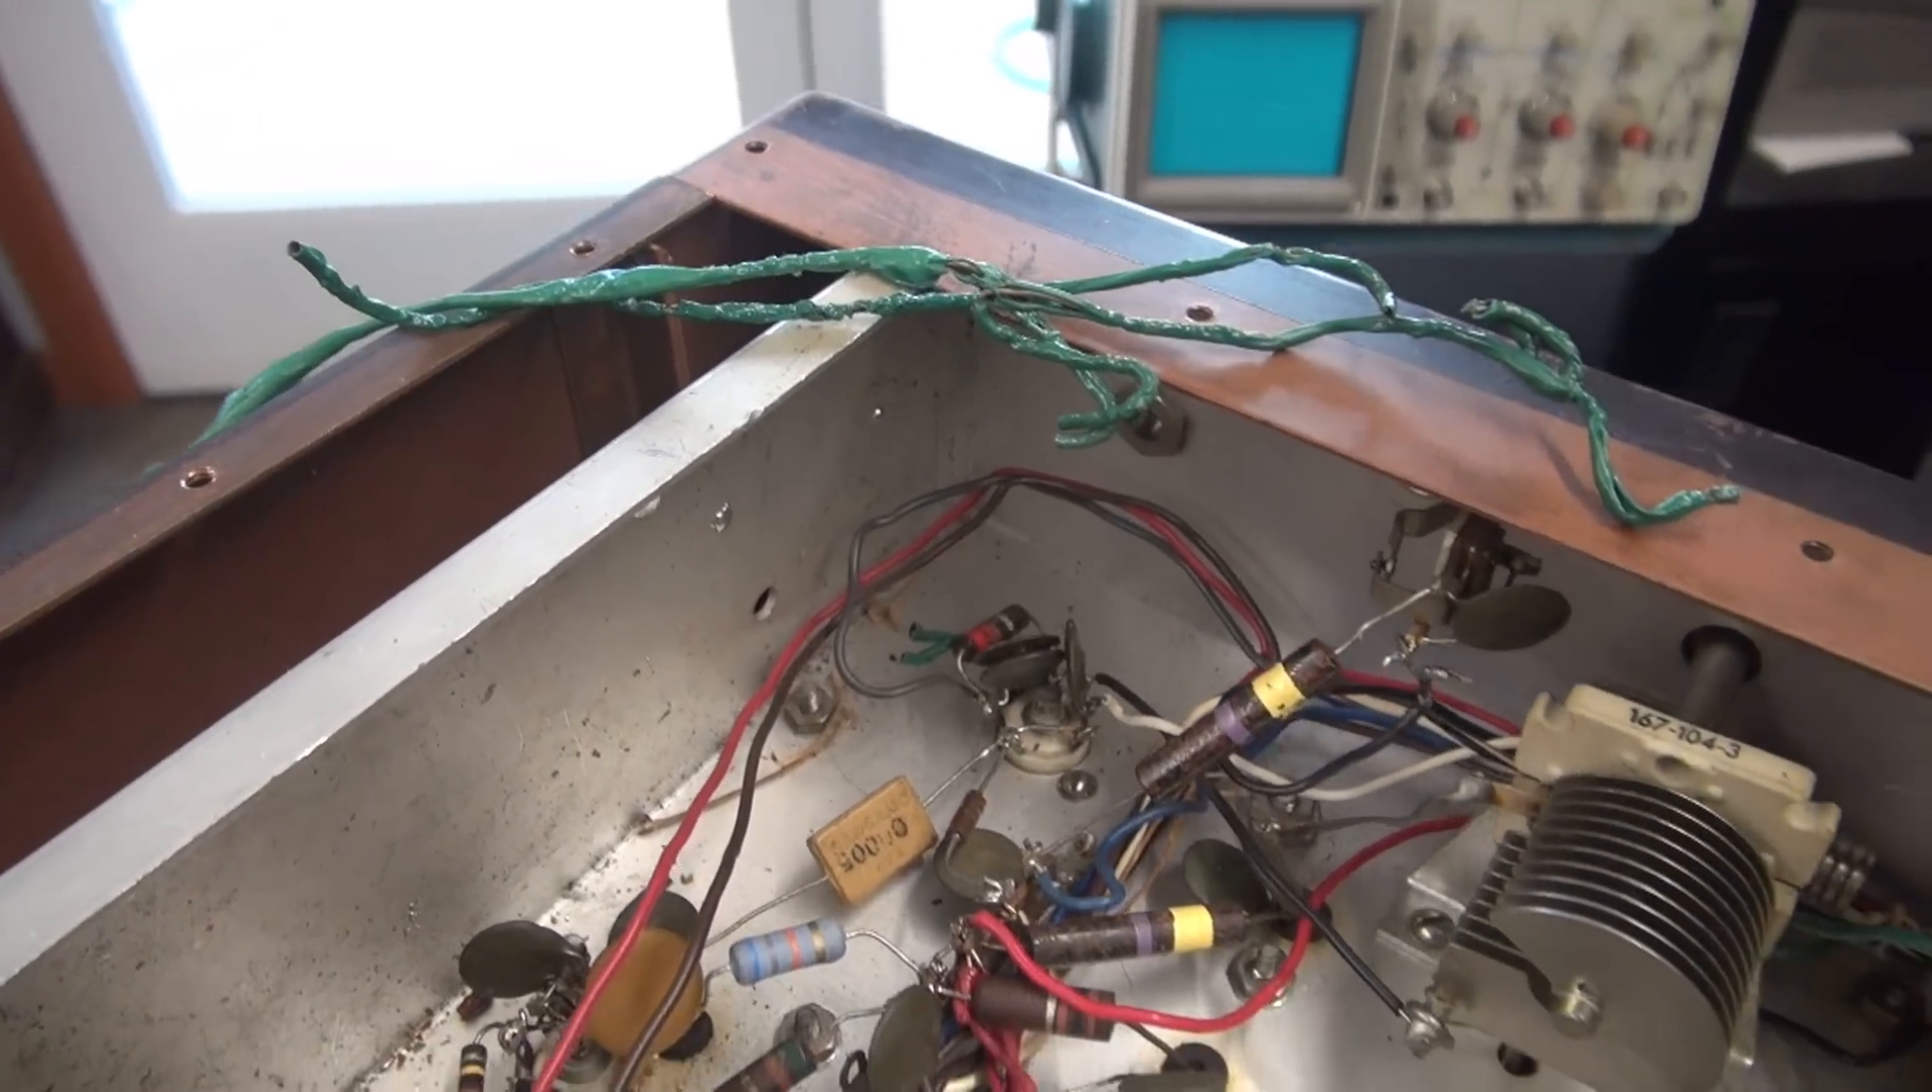Well, there's the damaged wire. I got it all pulled out.